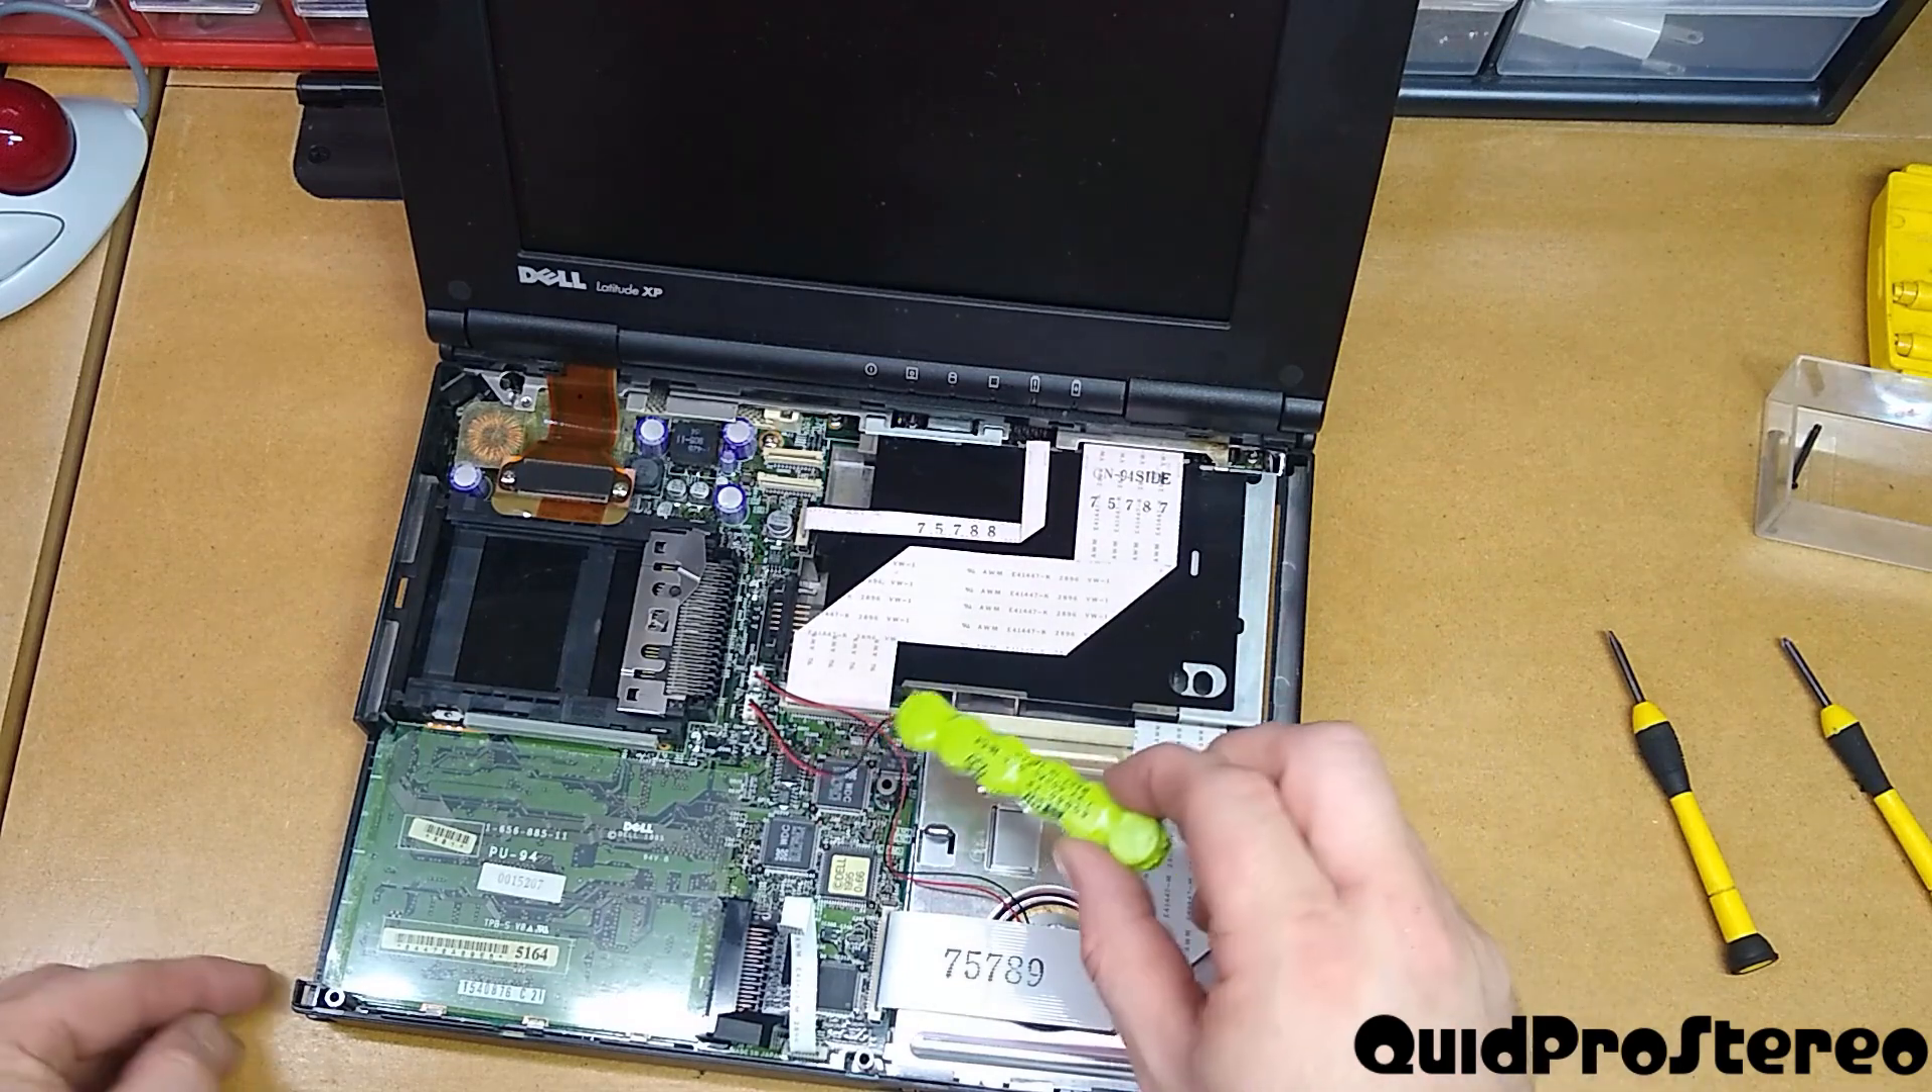Now the keyboard's out of the way.